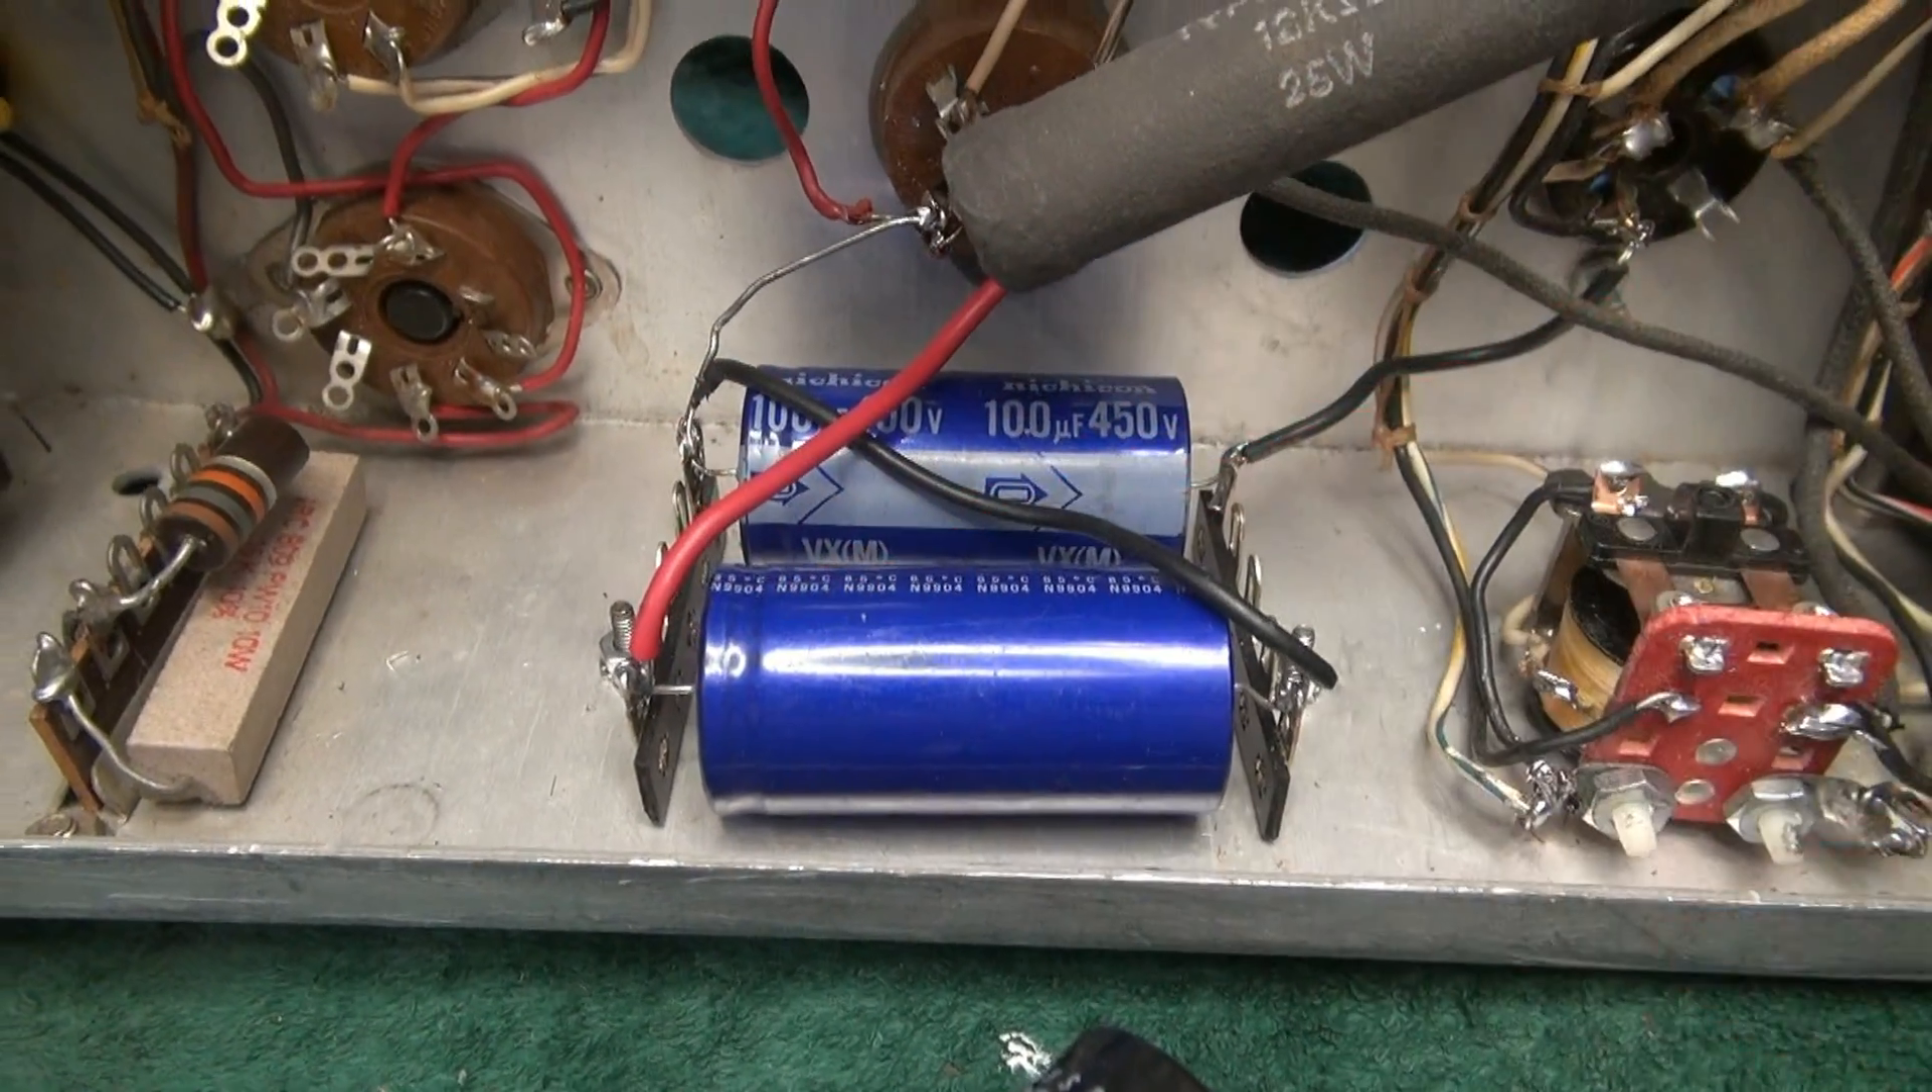And there's the new installed caps with terminal boards. Nice and neat.